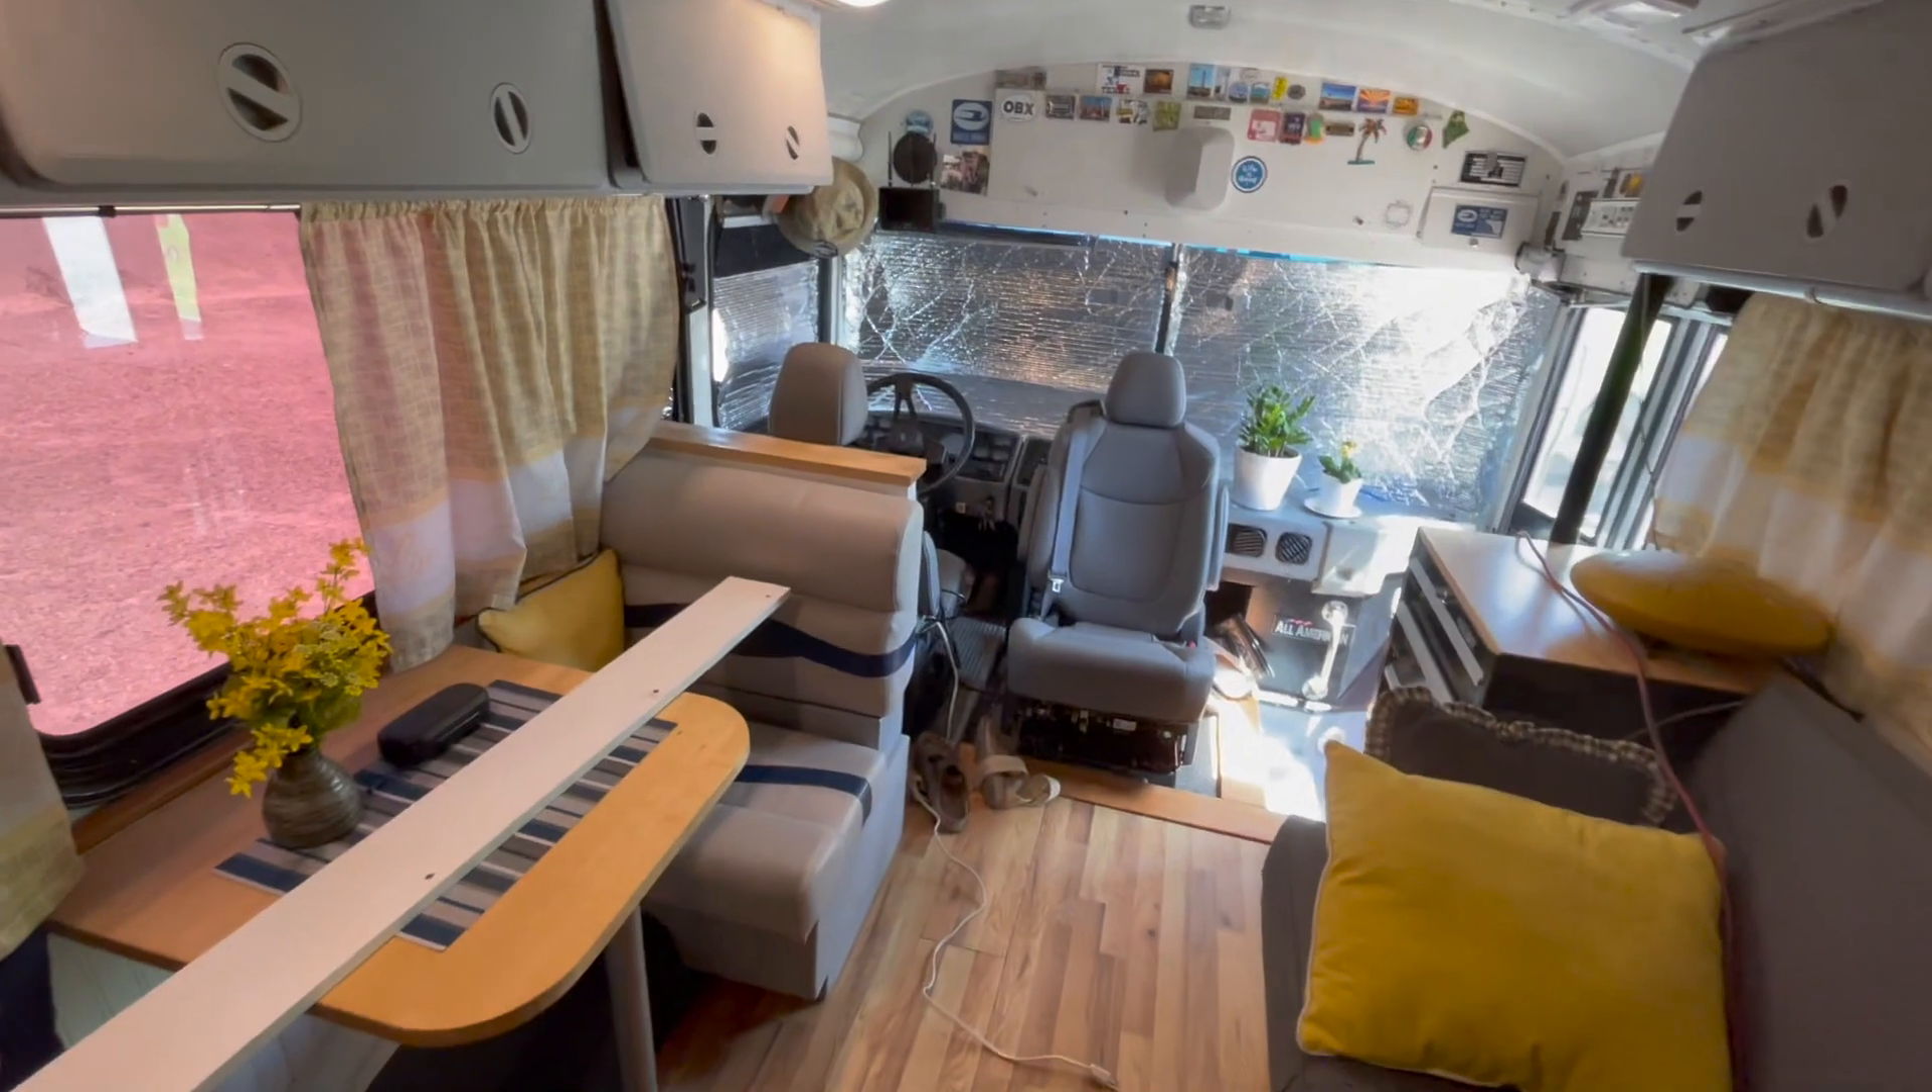The seats the seats are all in now.